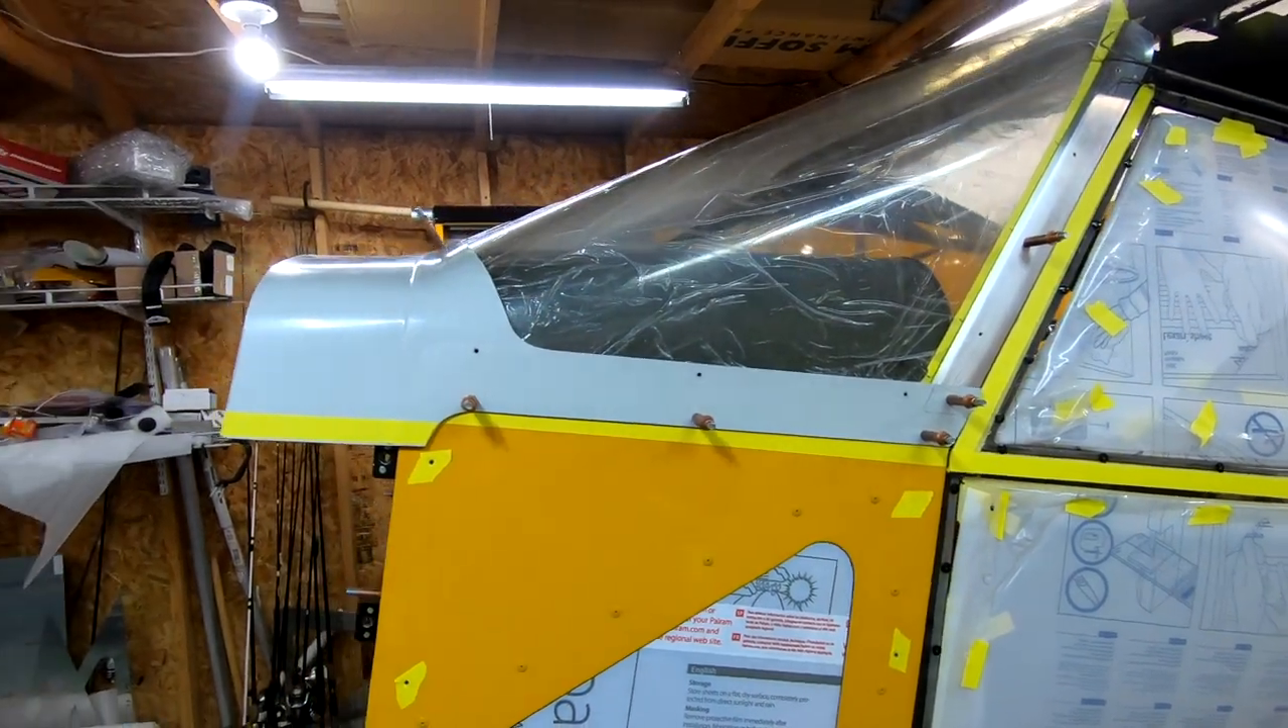So this is the actual plexiglass molded windshield. And his boot cowl, which is all fit and cut and trimmed and on and ready to go.